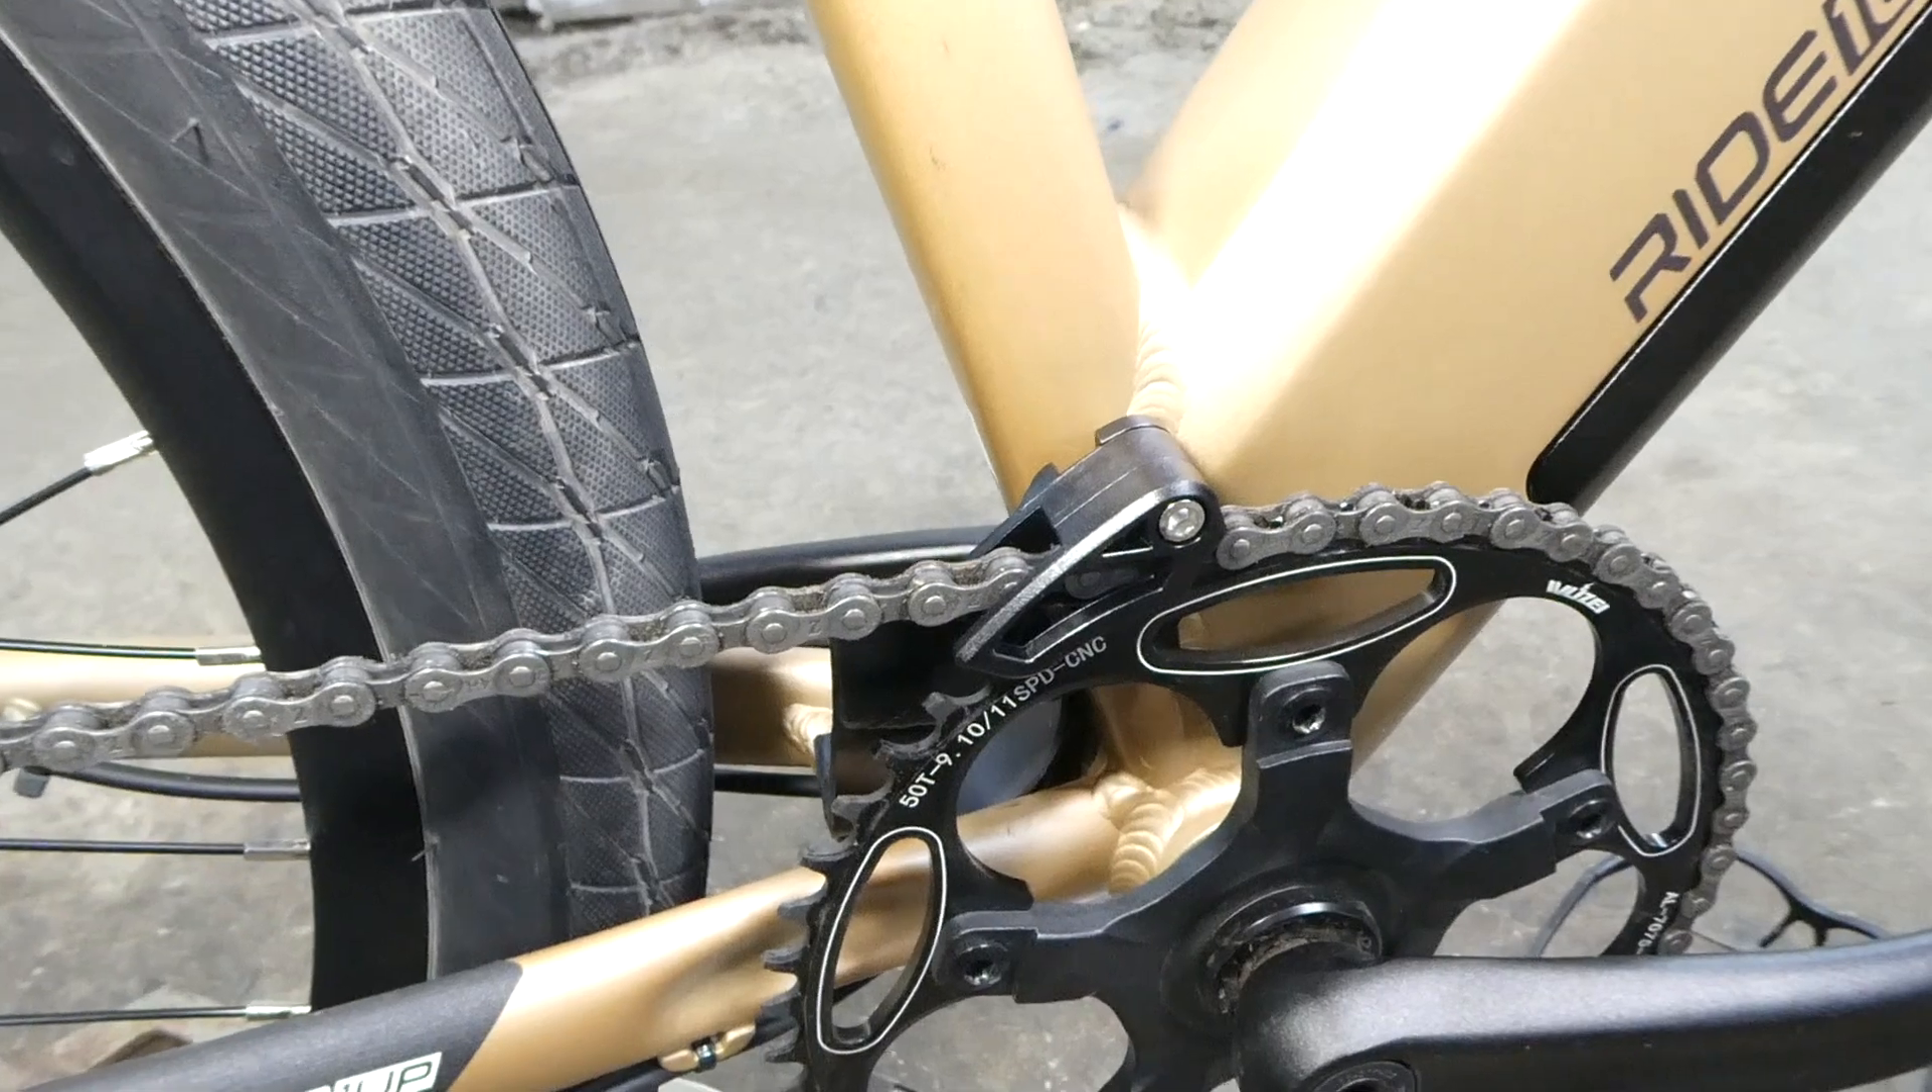Here is the unit all done. The bracket is all painted. Mounted.